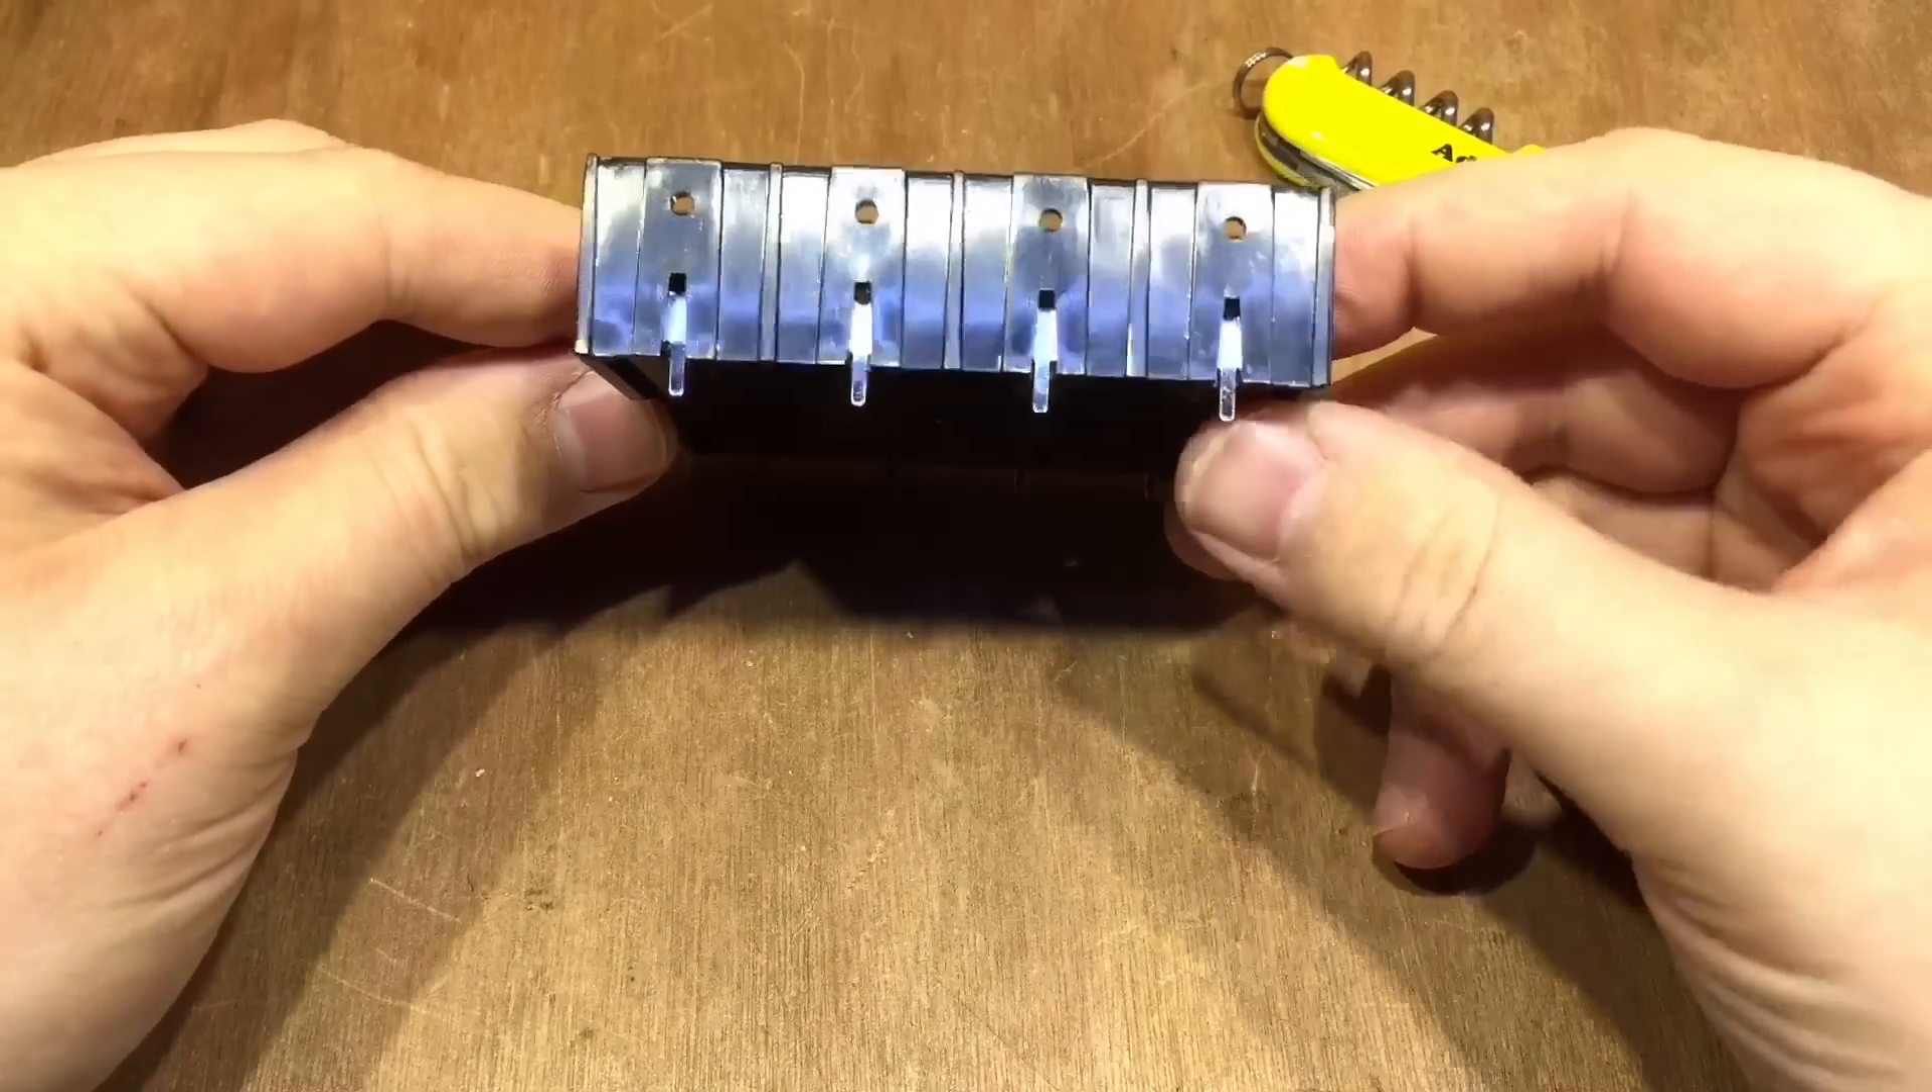Those pins are protruding below the edge and when i mount this onto a piece of board that's going to be a problem.